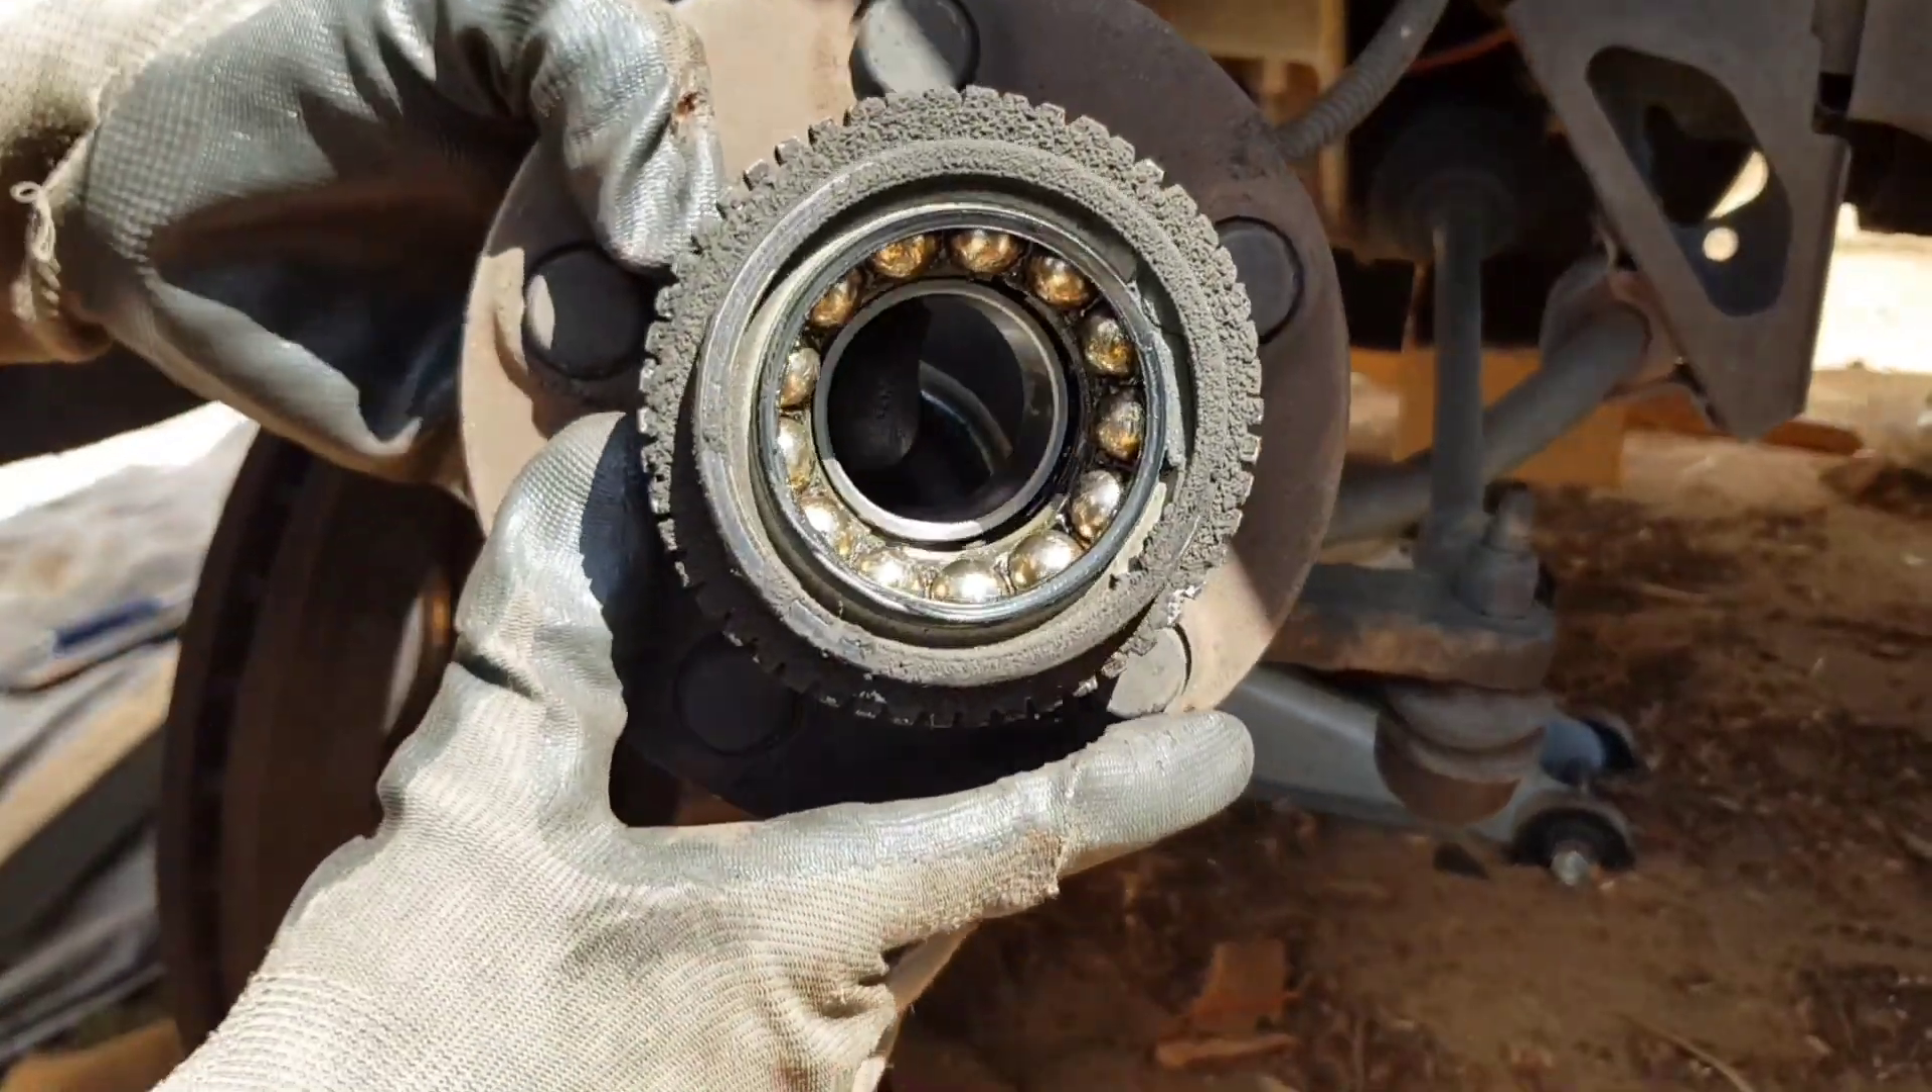So we see after a few hits from a few different angles with a rubber mallet, I was able to knock off the front bearing and the hub assembly.